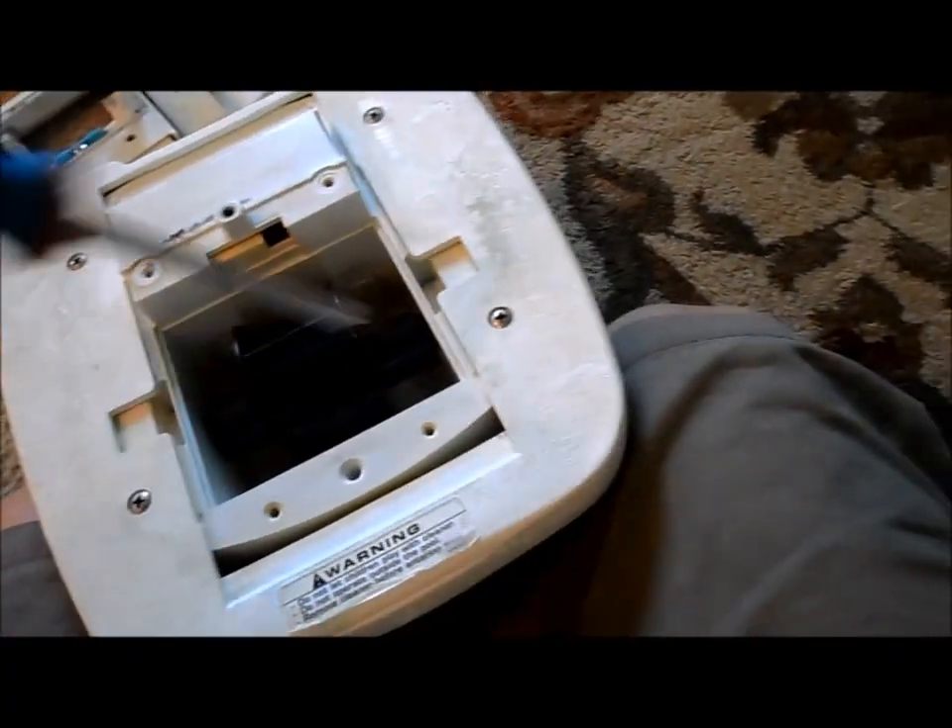Okay so there's four more screws here on the body we have to take off.